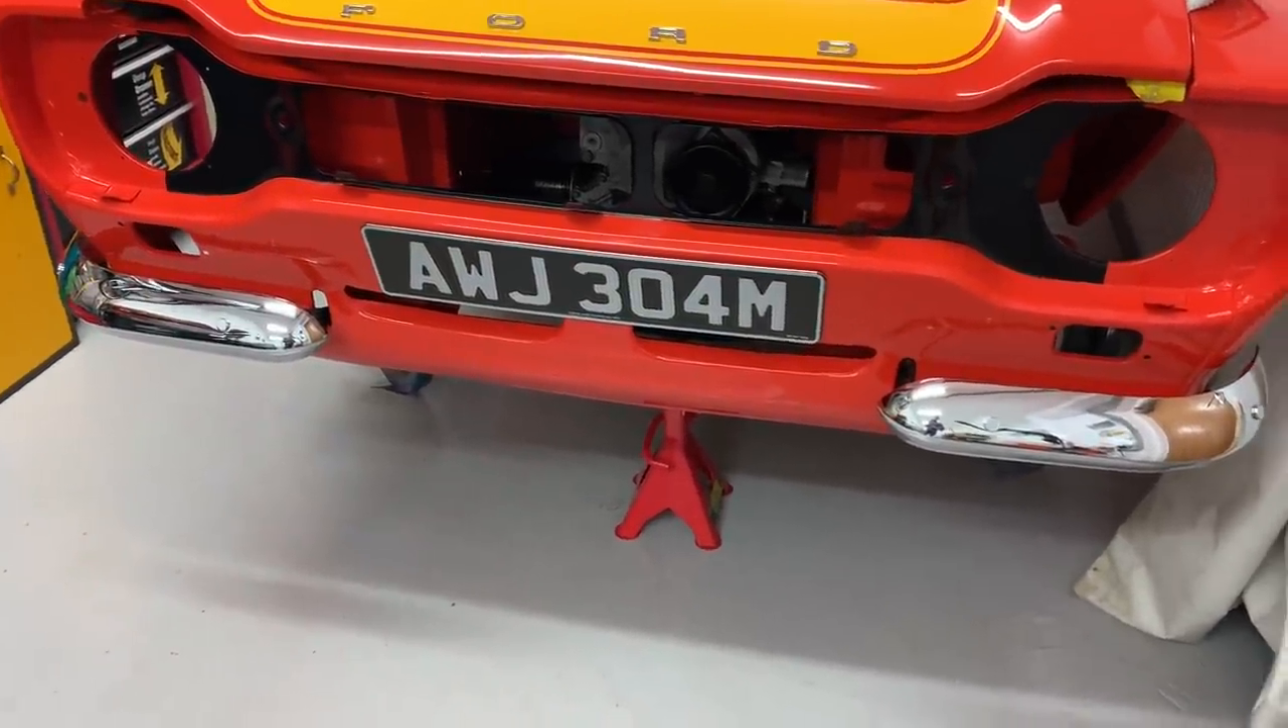And the other little job I've done today is fit the quarter bumpers. Absolutely beautiful fit. No issues at all with them.